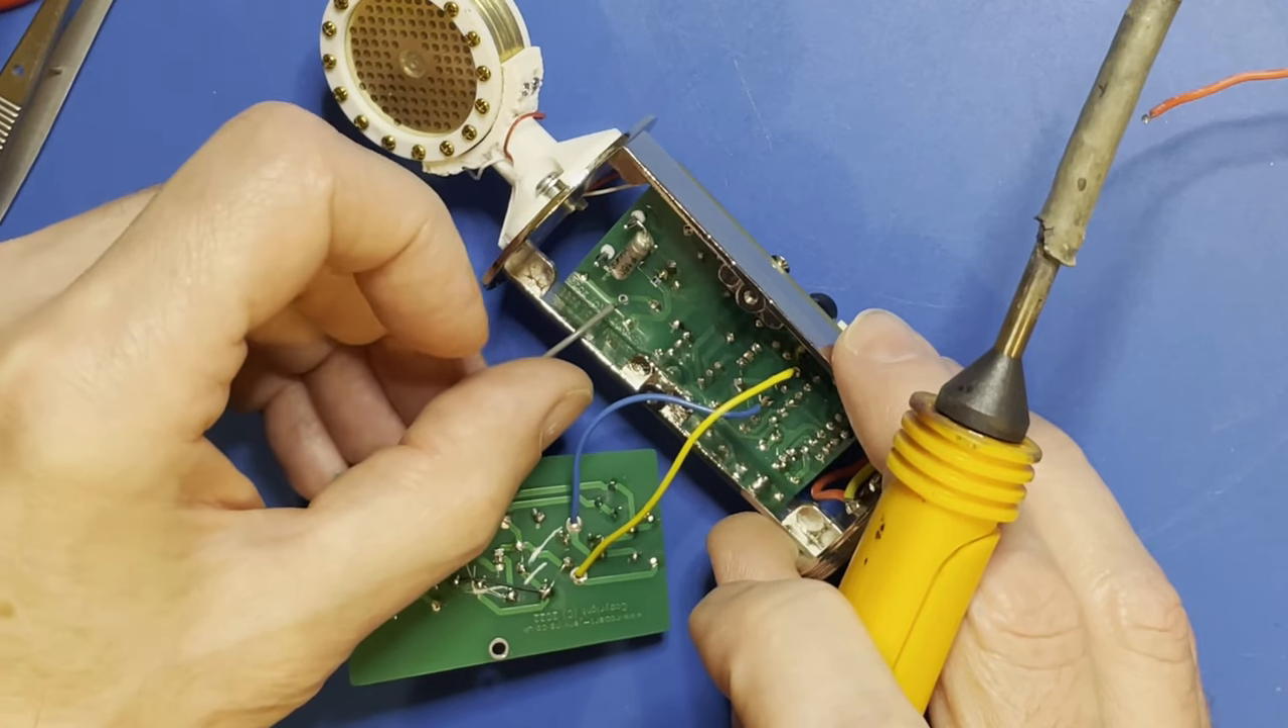And that's the first time i've connected these two boards together.